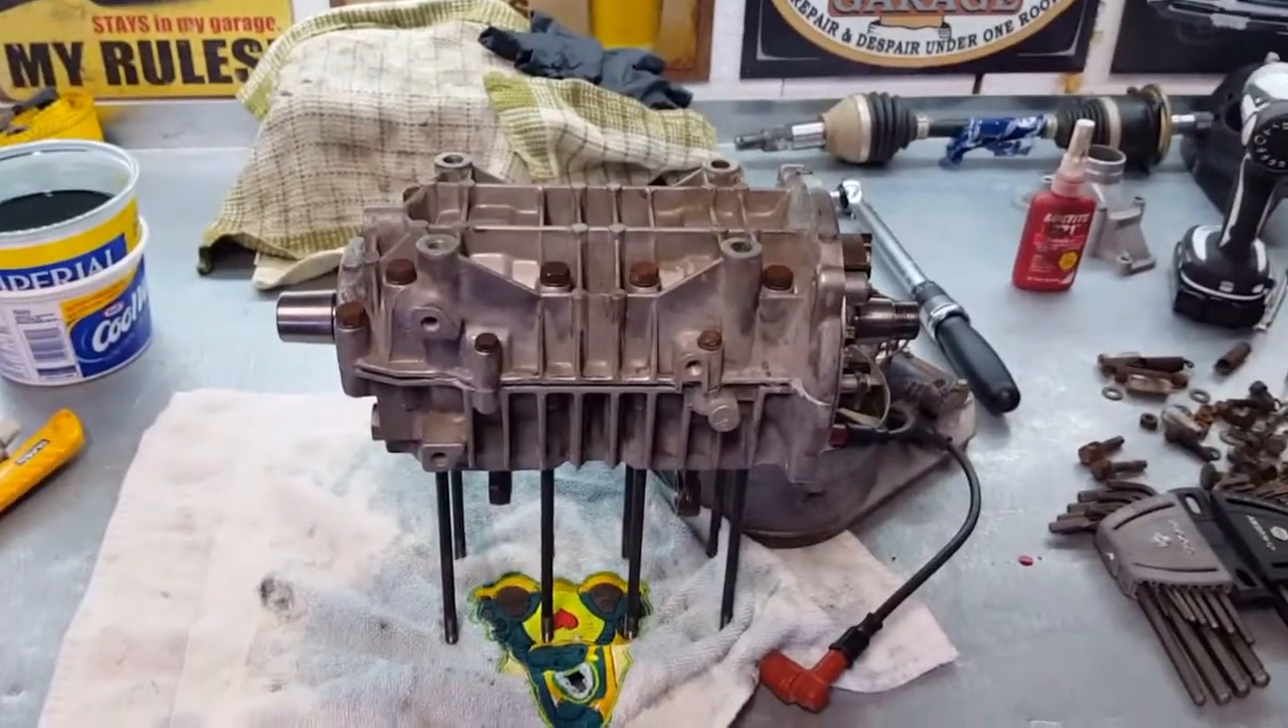Now I just got to get the cylinders on and we'll be good to go.